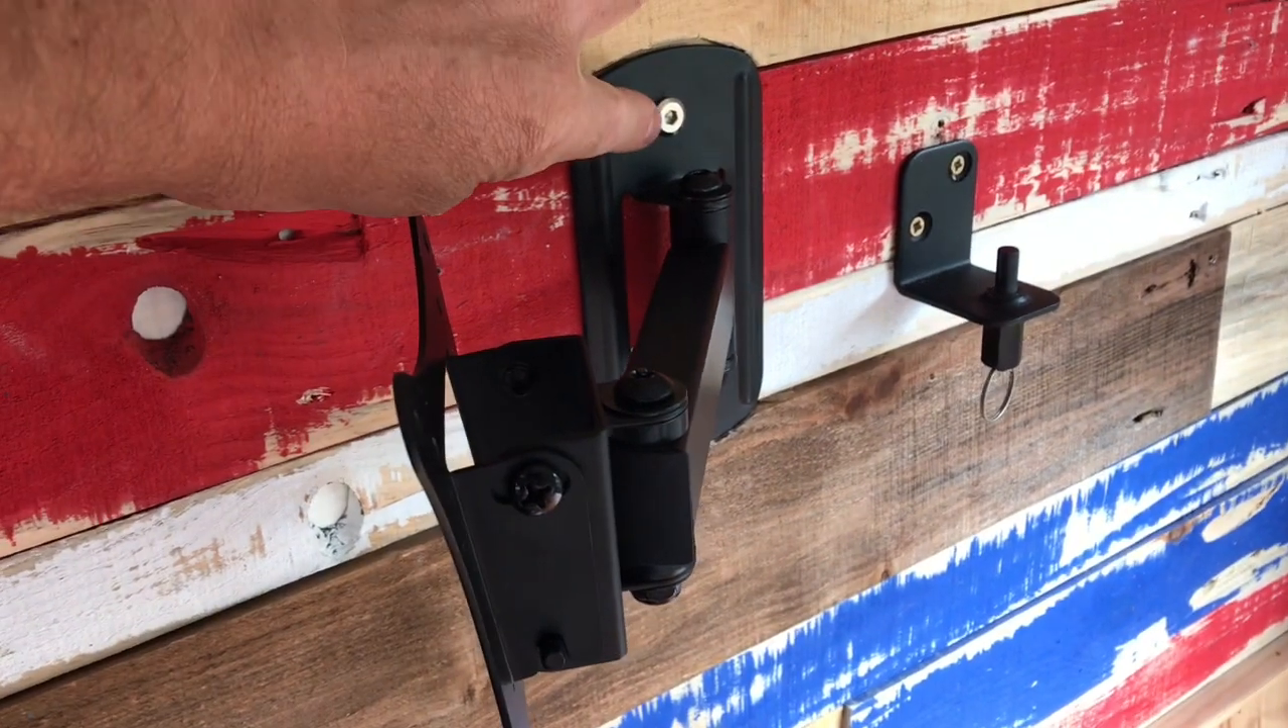So the brackets now on the wall.